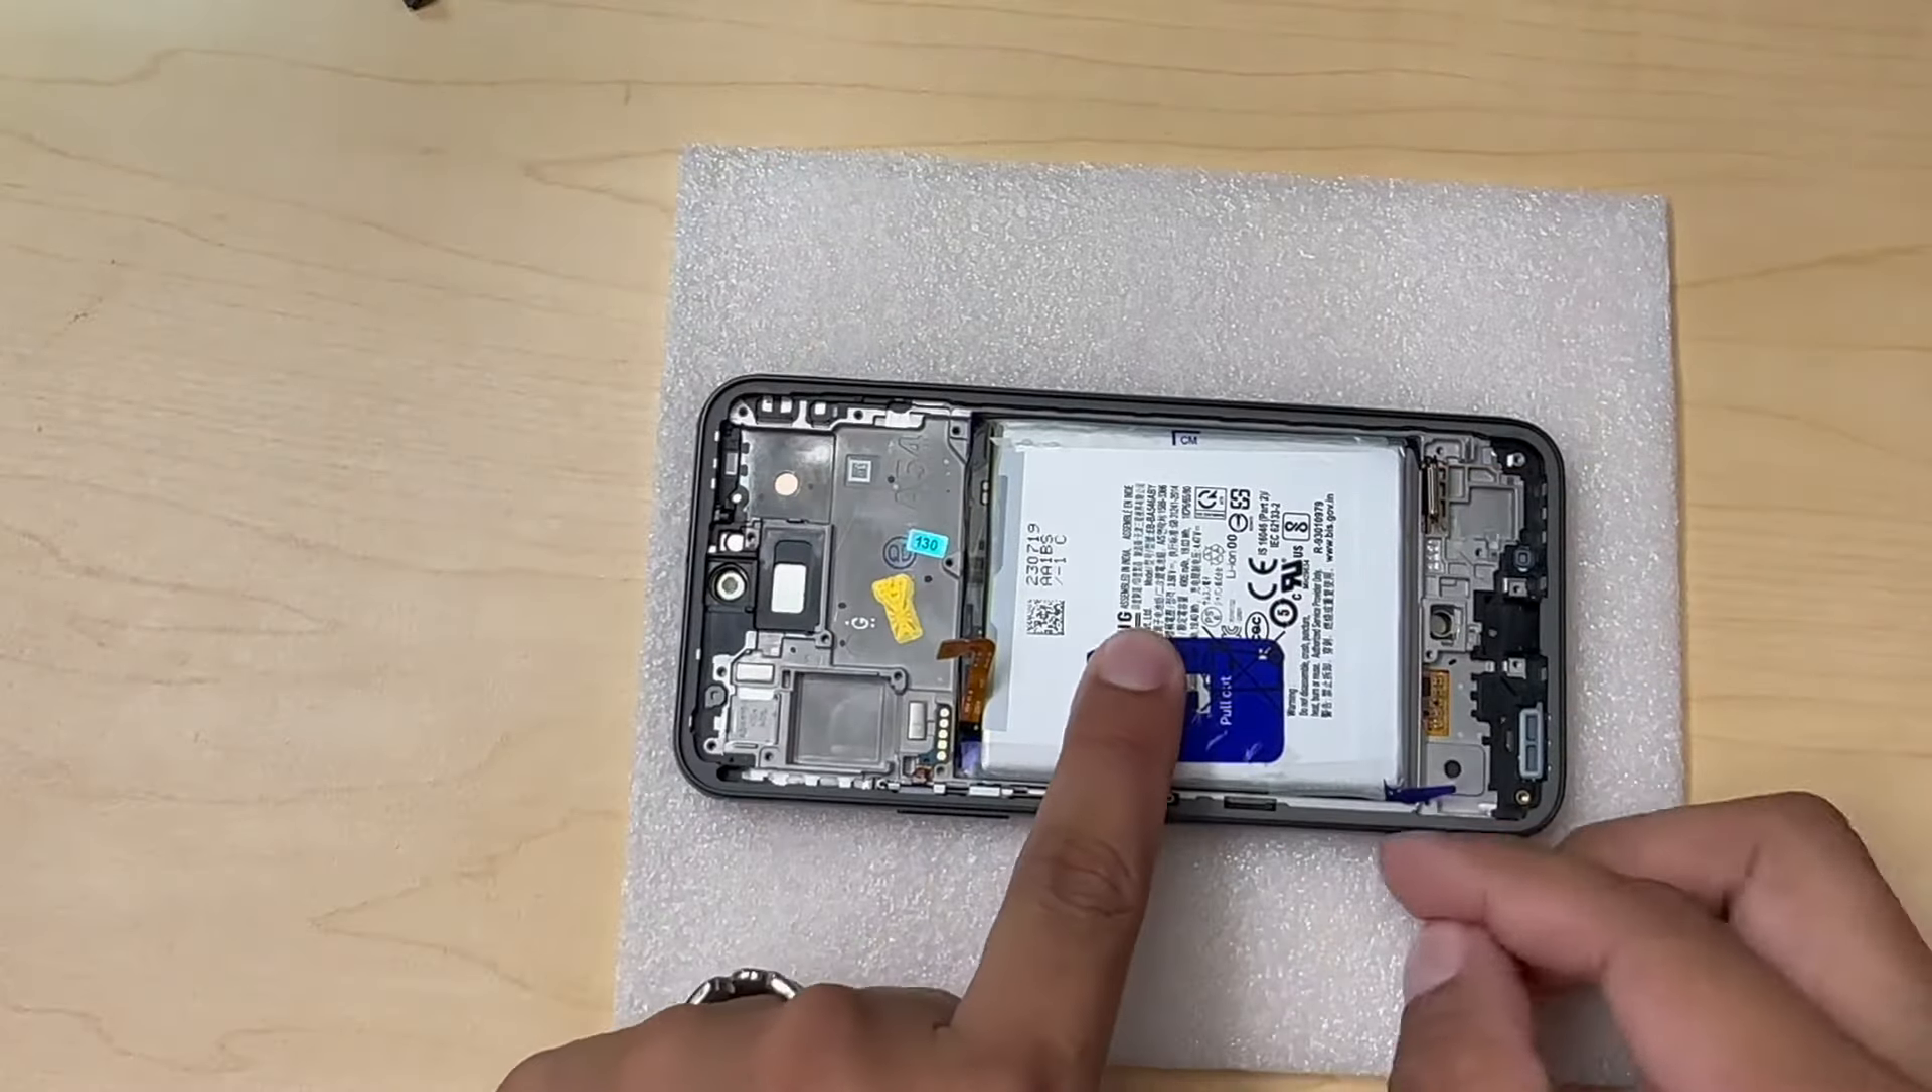And we have our new battery i mean our old our battery installed in the new housing and it's looking just like so.